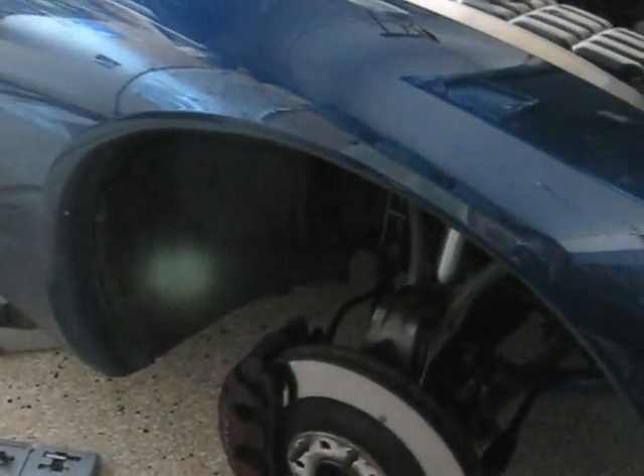I've already pulled the wheel off.